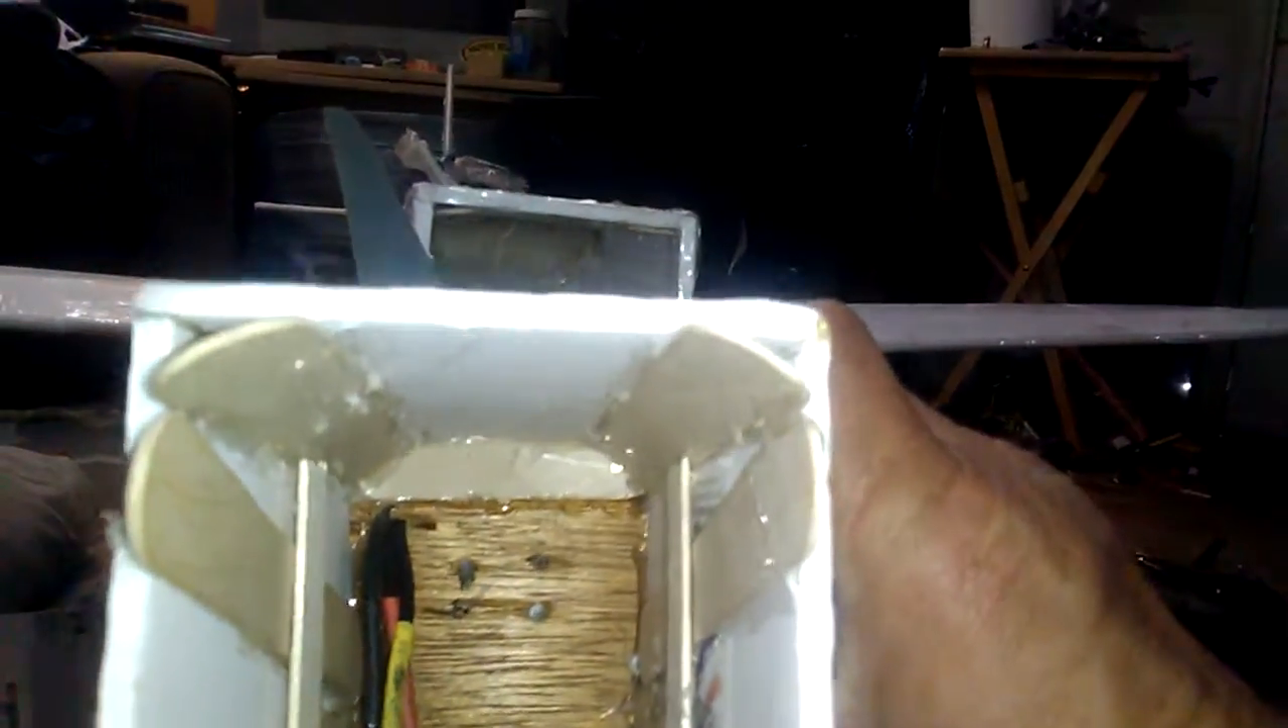So you can see I put corner braces that dramatically increased the rigidity and strength of this whole thing.